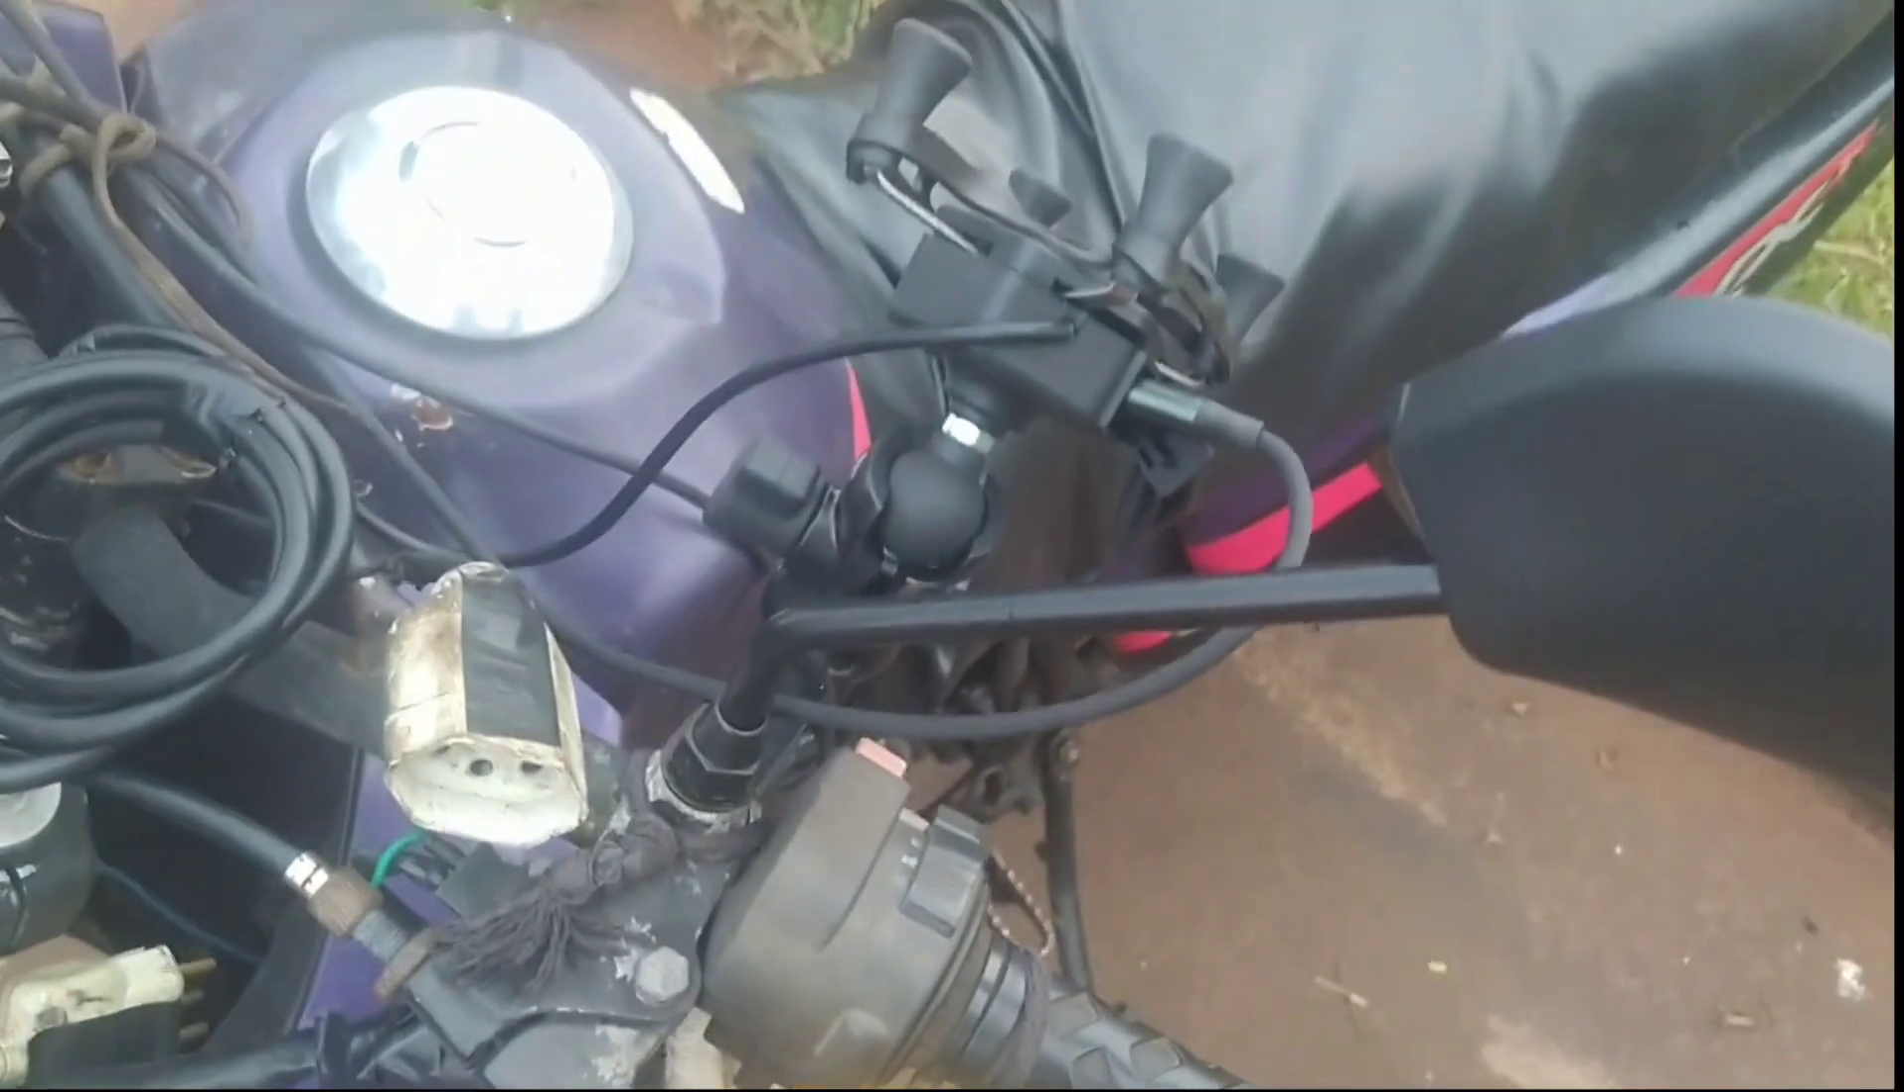Eu também aproveitei e coloquei o suporte de celular, tá vendo, ó?